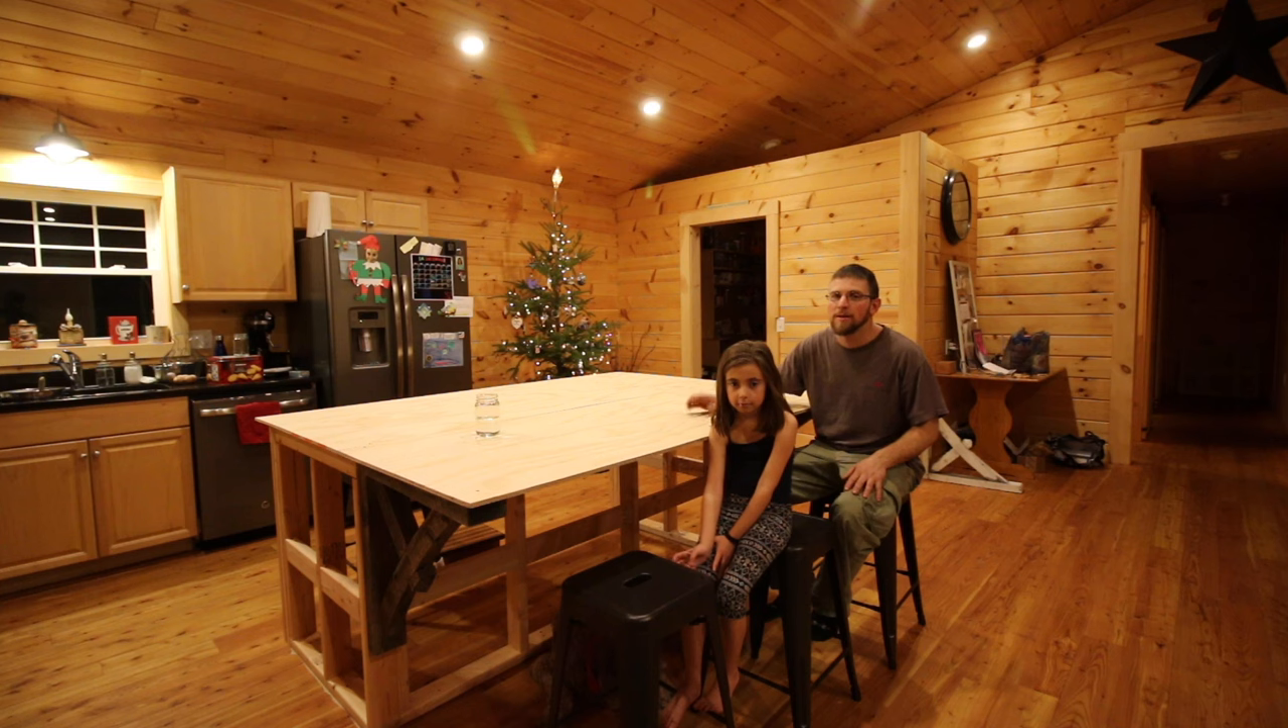And we've got a plywood top for now. This weekend we'll be putting the boards on the outside hopefully.